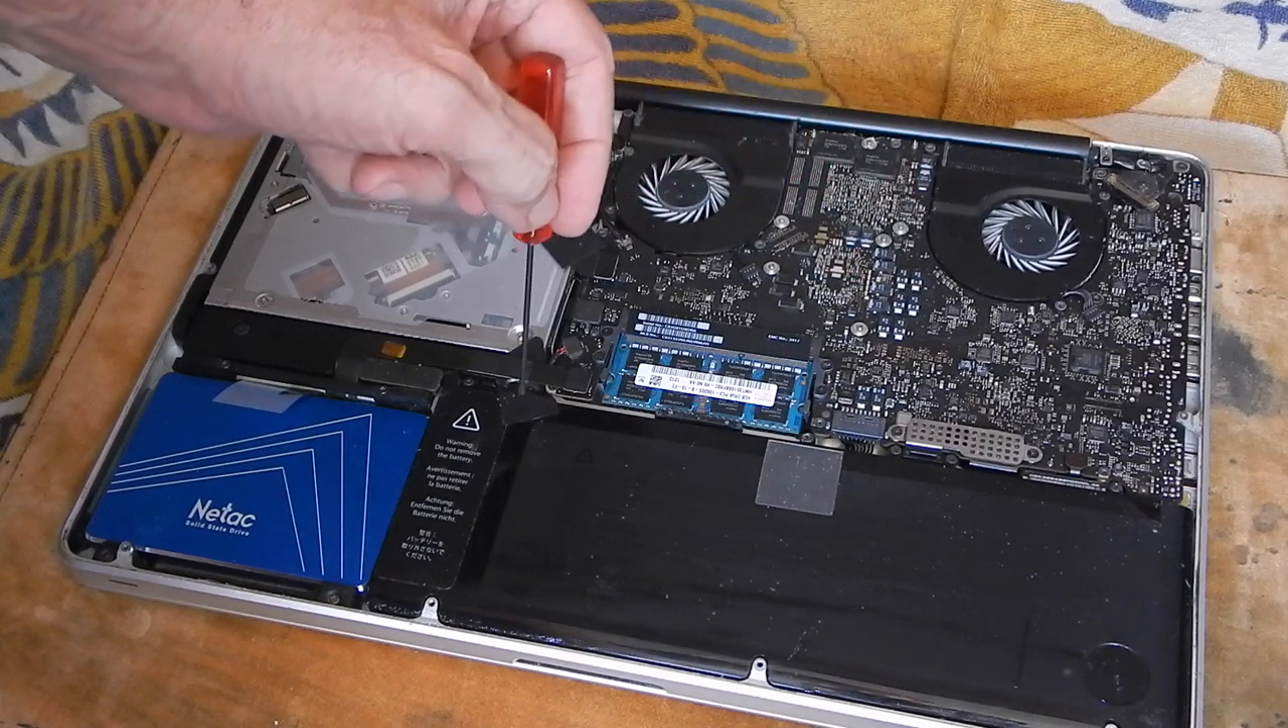This is what it's looking like without the back cover again. Old battery is still in.